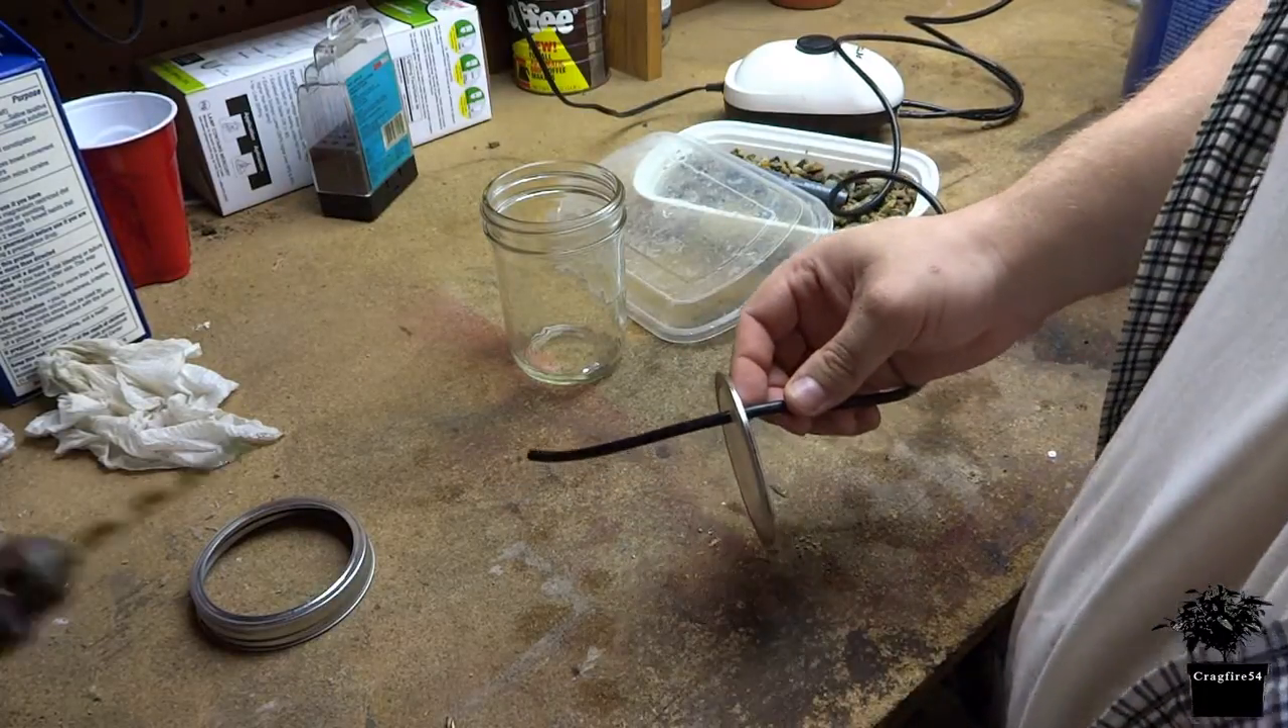I already stuck the hose through.